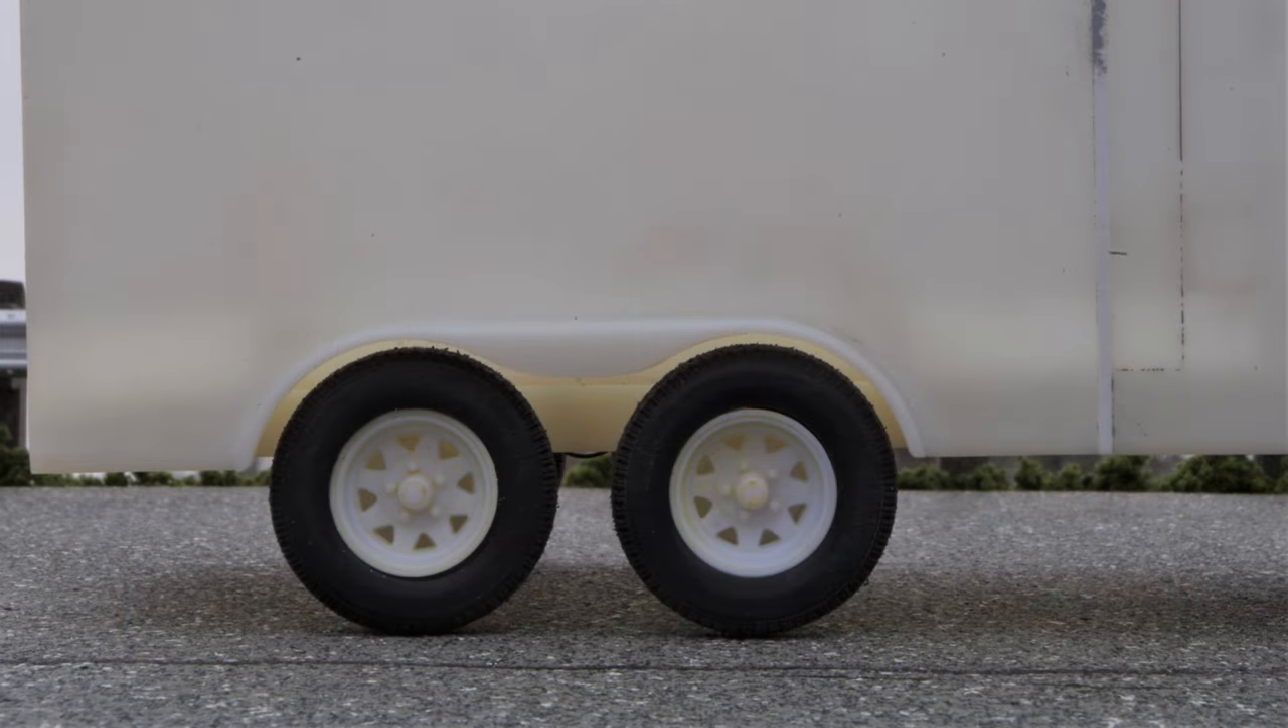The wheels were taken from Monogram's F -250 pickup truck kit, and they're a perfect fit inside the Galaxy supplied kit tires.